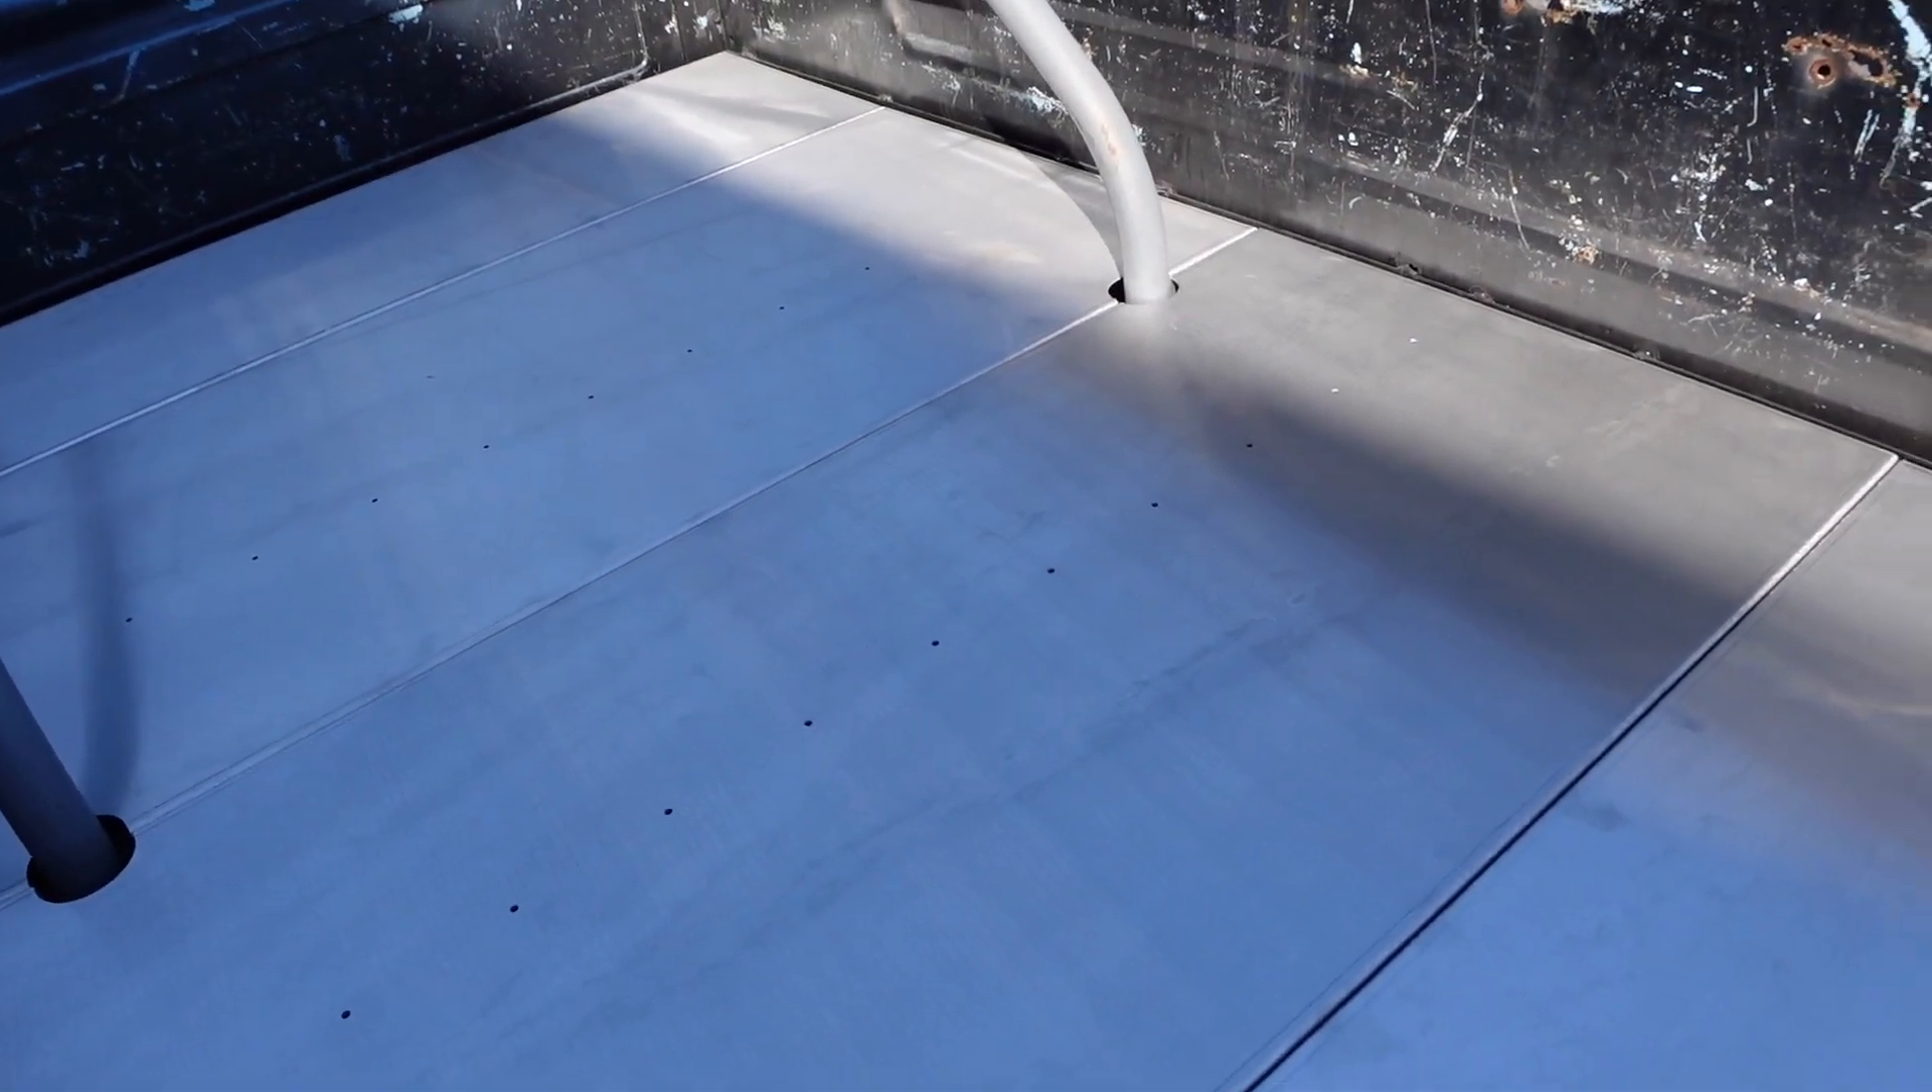We got the whole bed floor in there, all bent up, fits really good, right around our roll cage there.